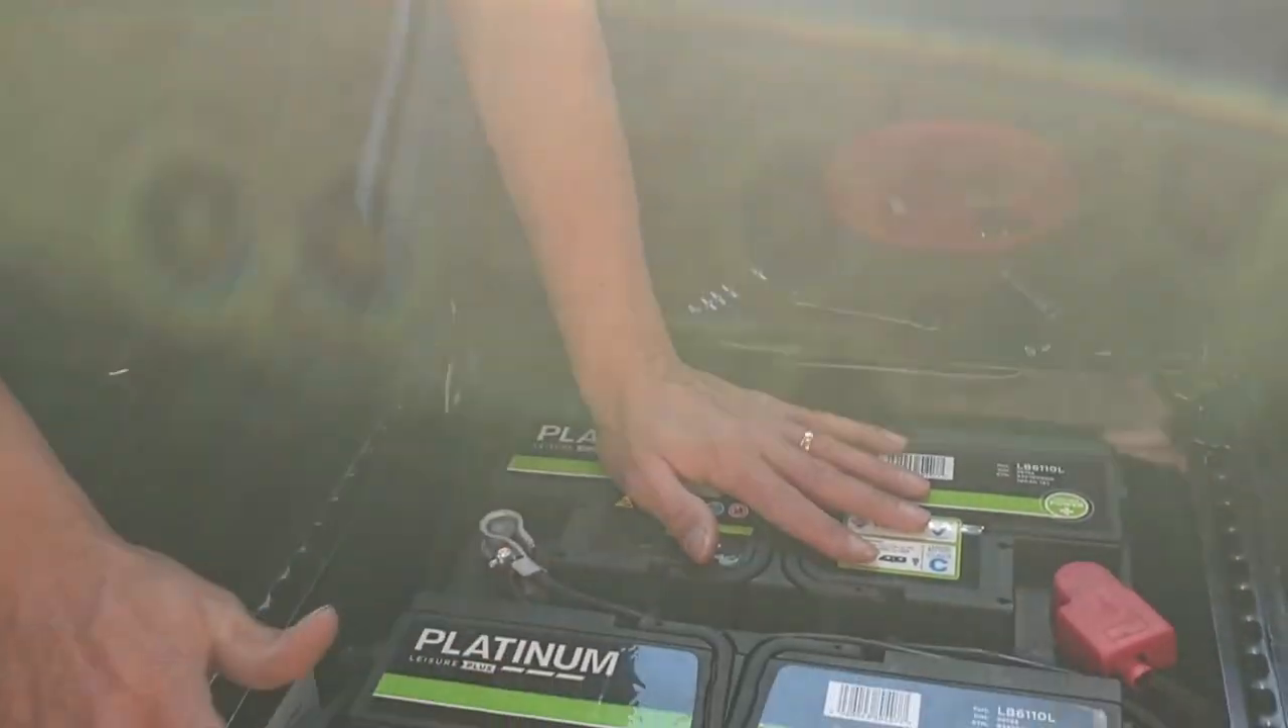Well that's the two batteries in now.